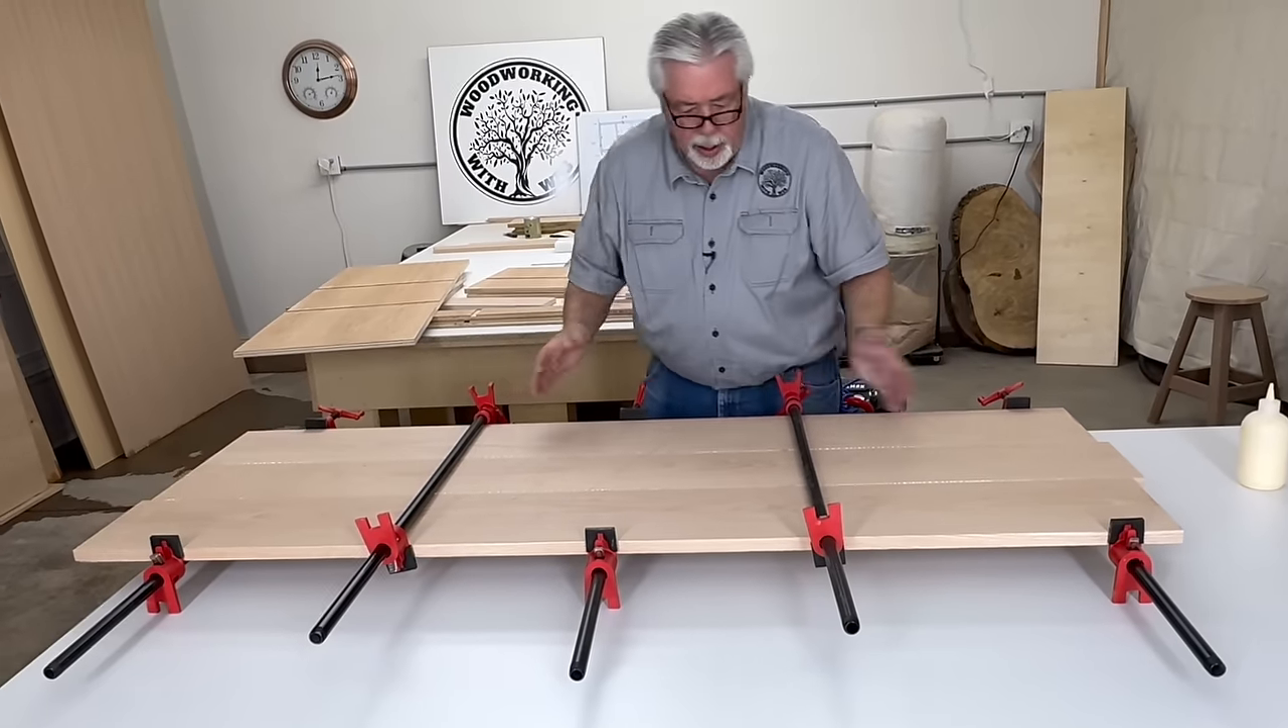All right our top is now glued up we're ready for assembly.